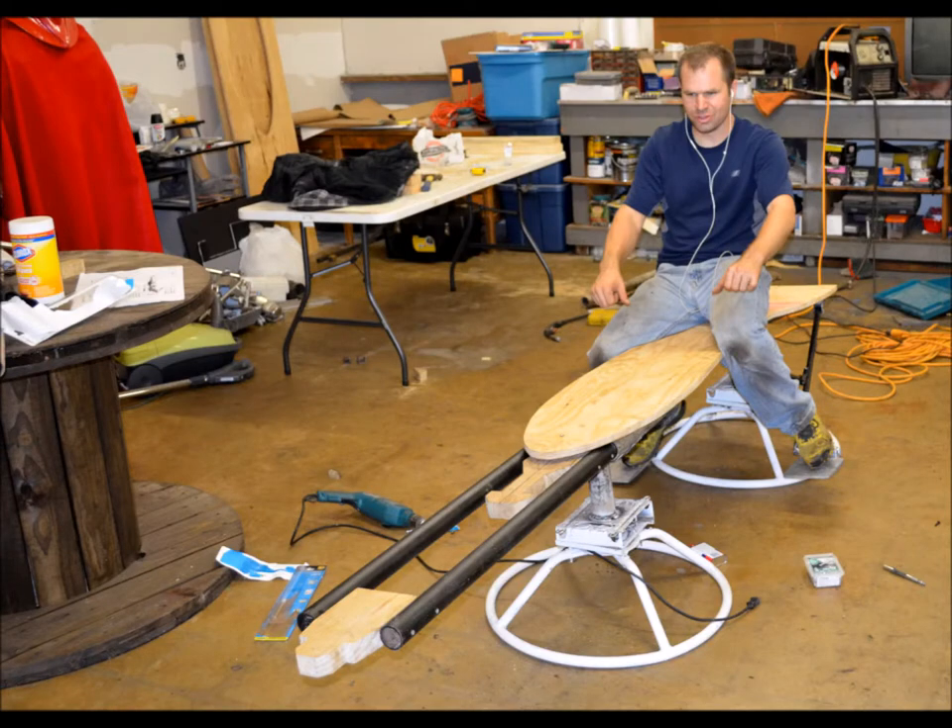And then here is actually the final platform all put together on top of all the metal framing.